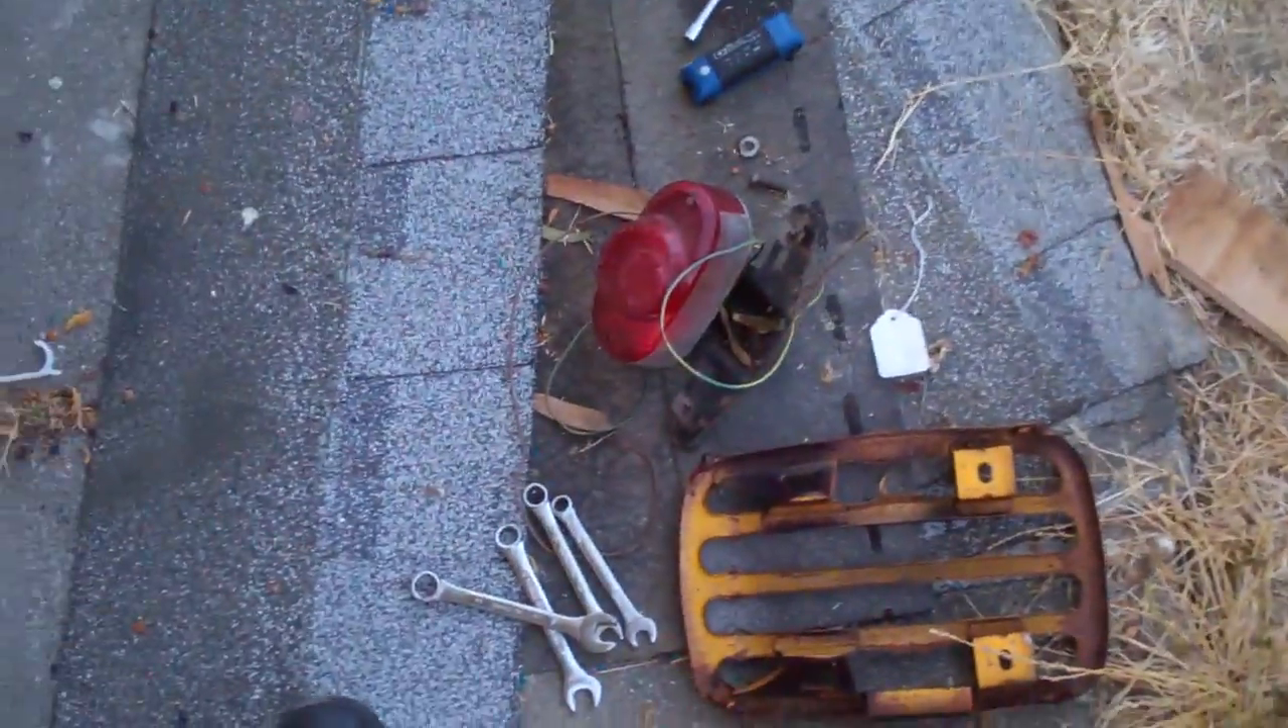And we still need to put the tail light on.